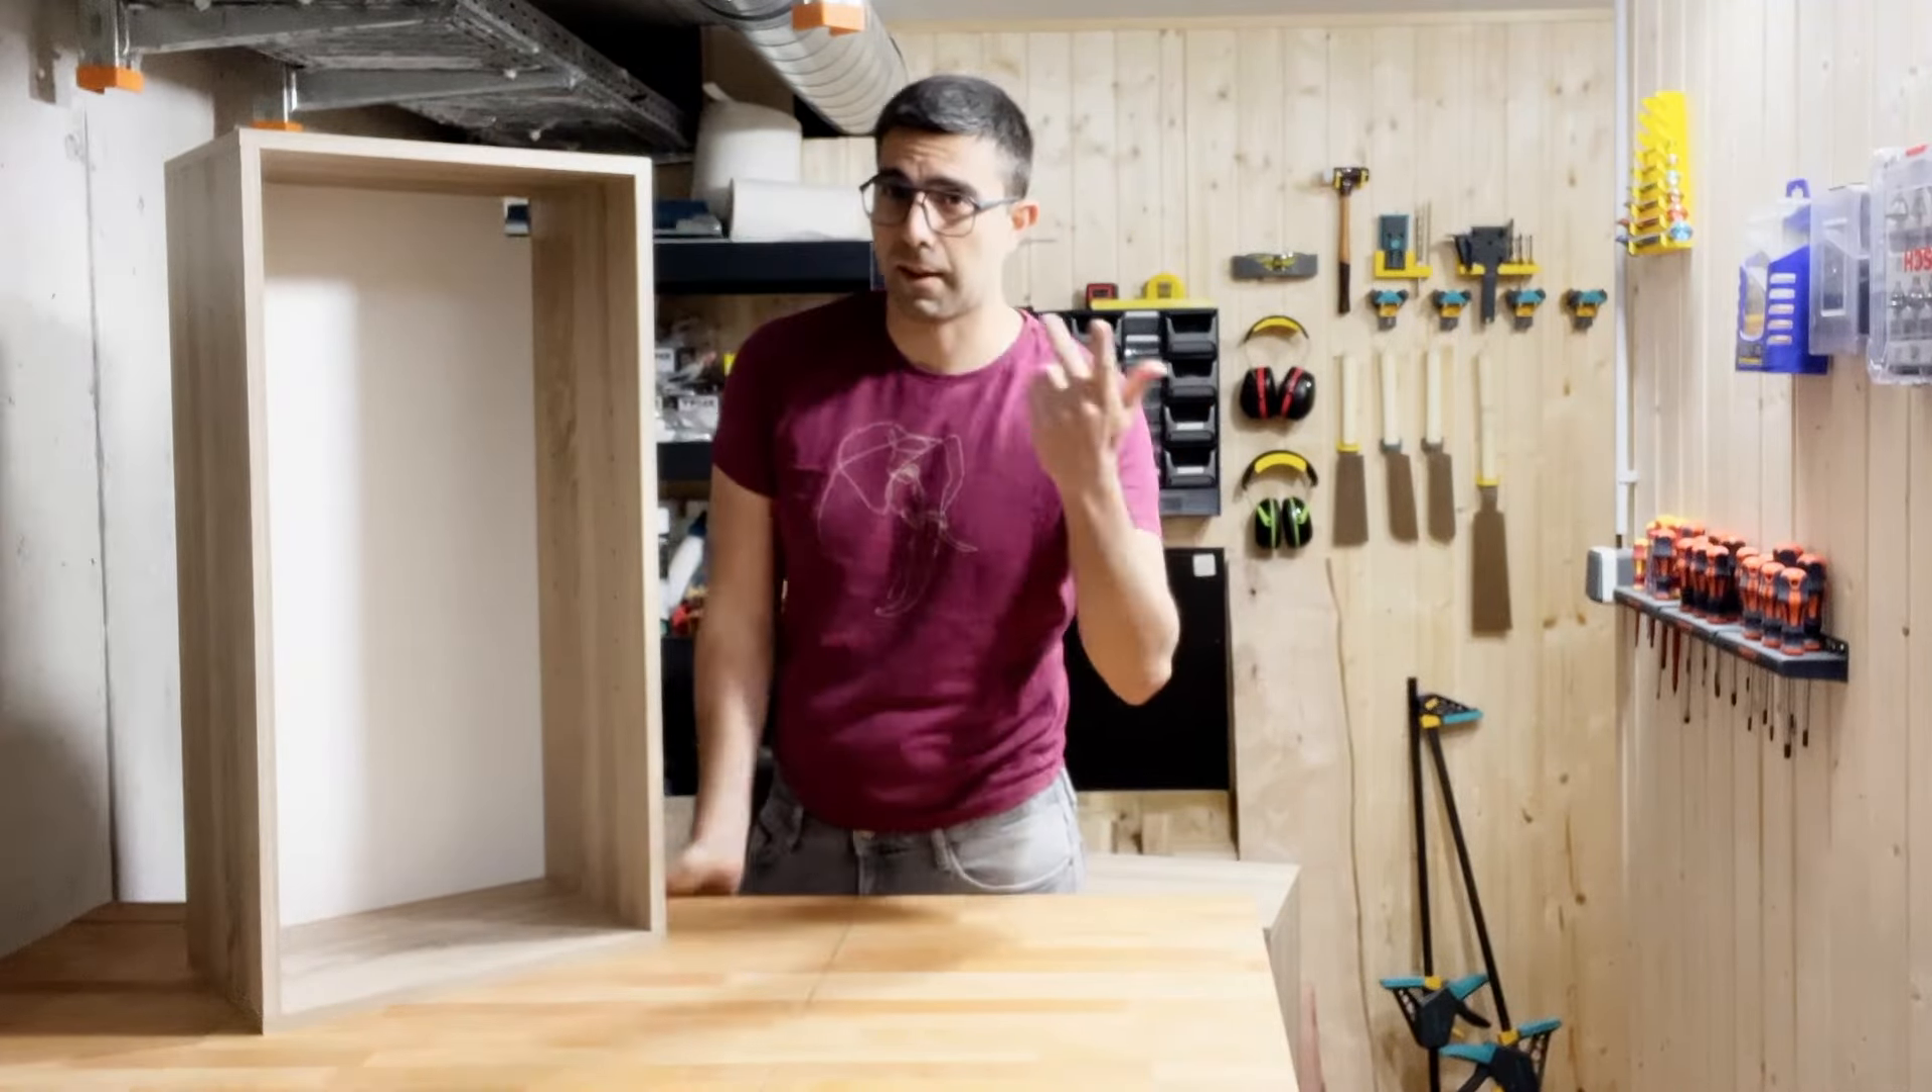Aber eben die Regale und die Tür, die fehlen hier noch.